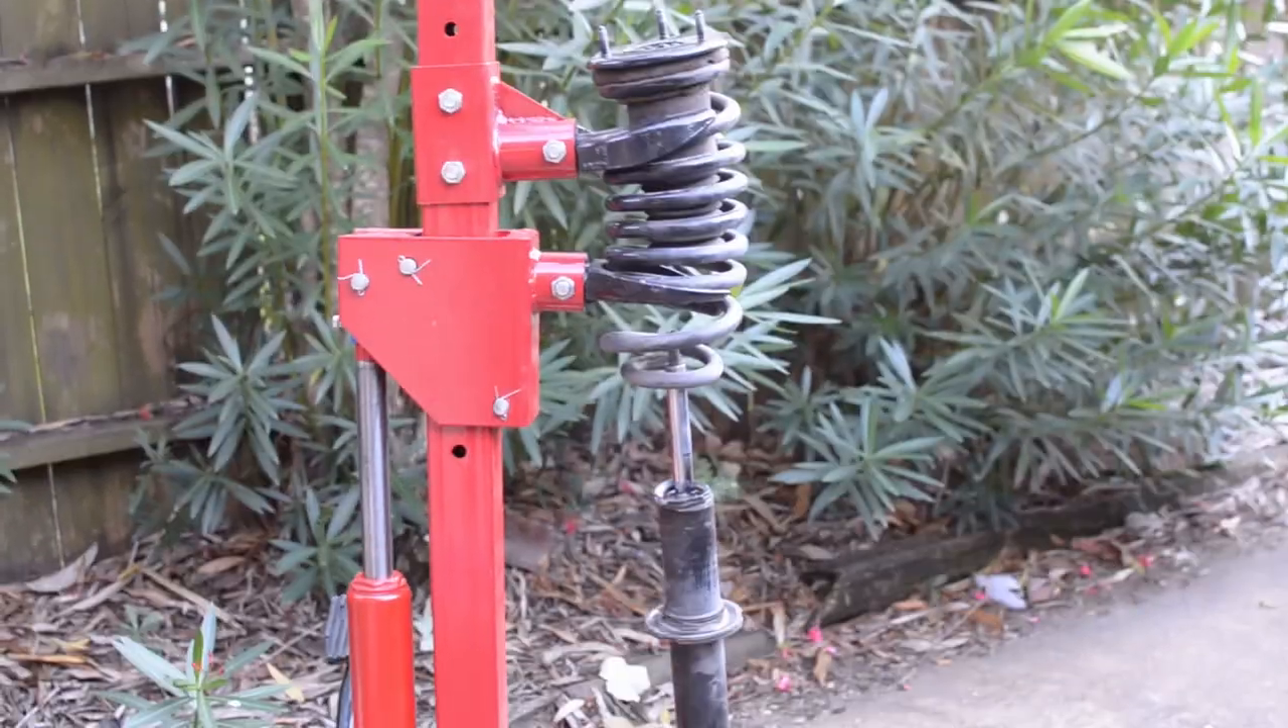The strut is now off of its position.